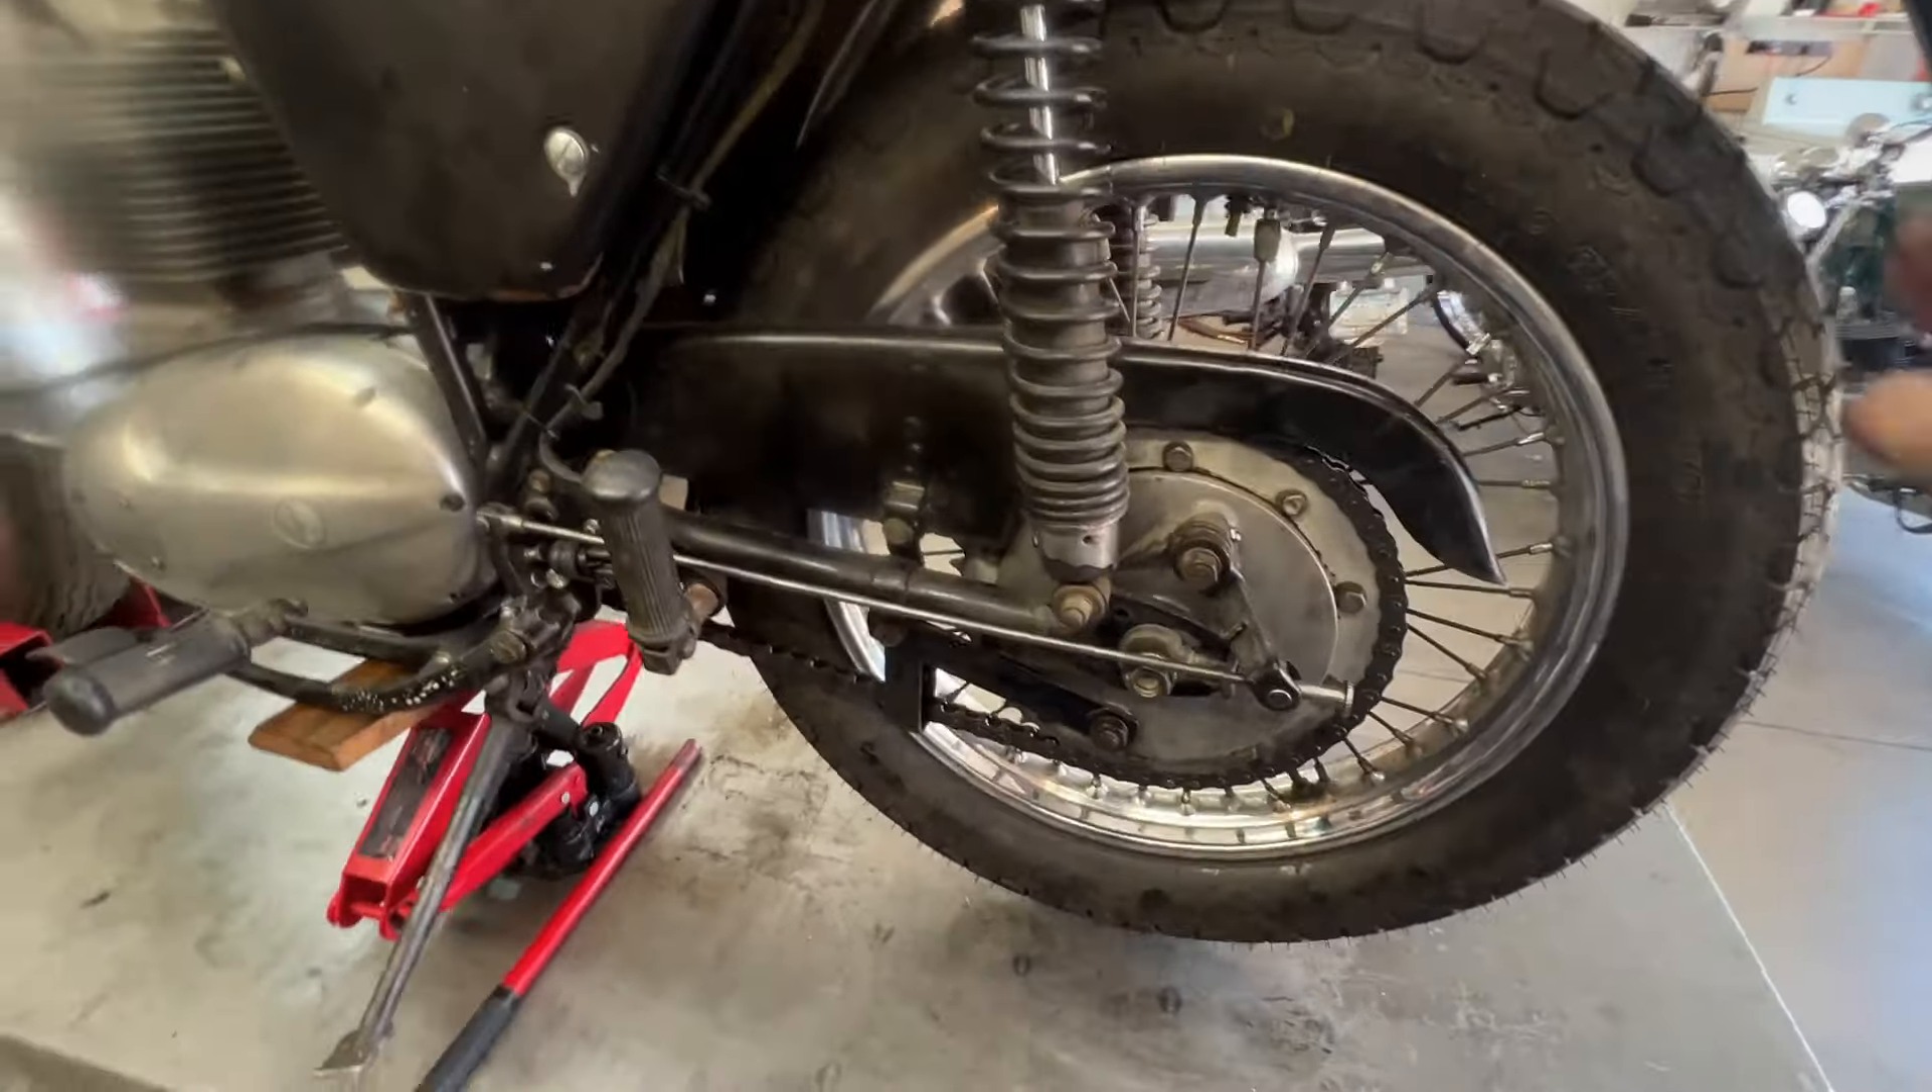All right, the chain's on. Looks good.